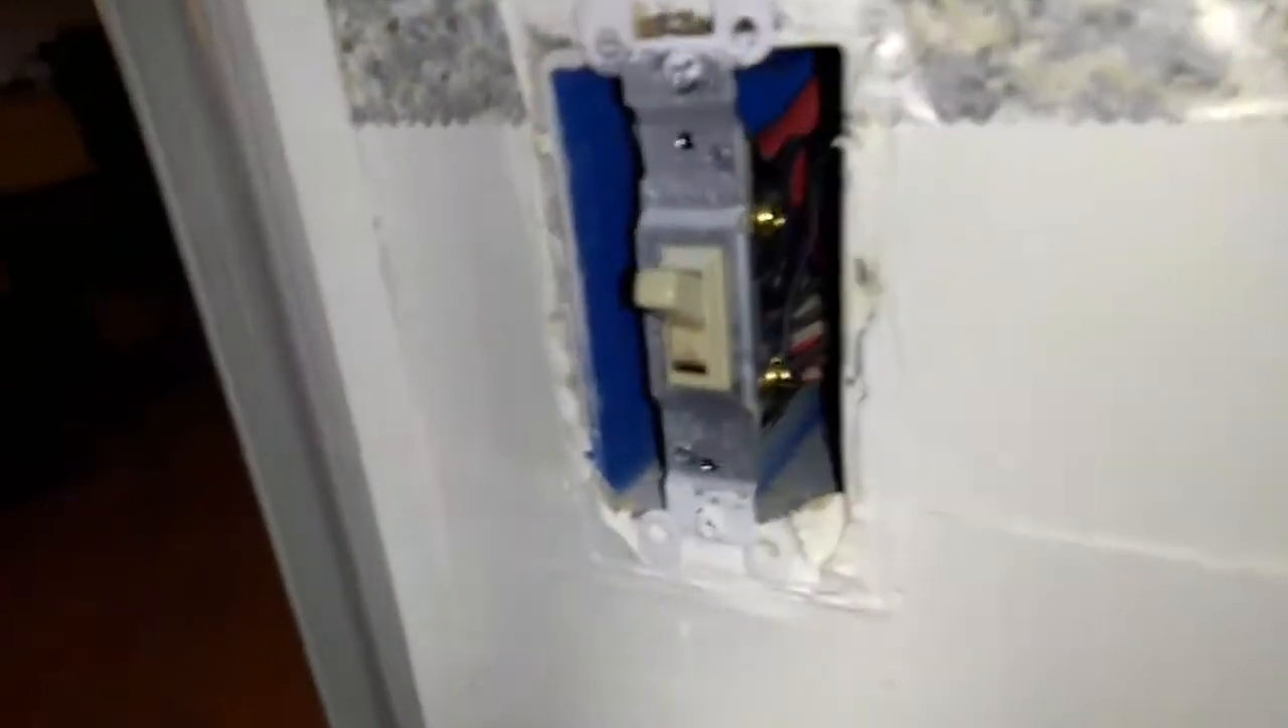So we went ahead and got the cover plate off right here.